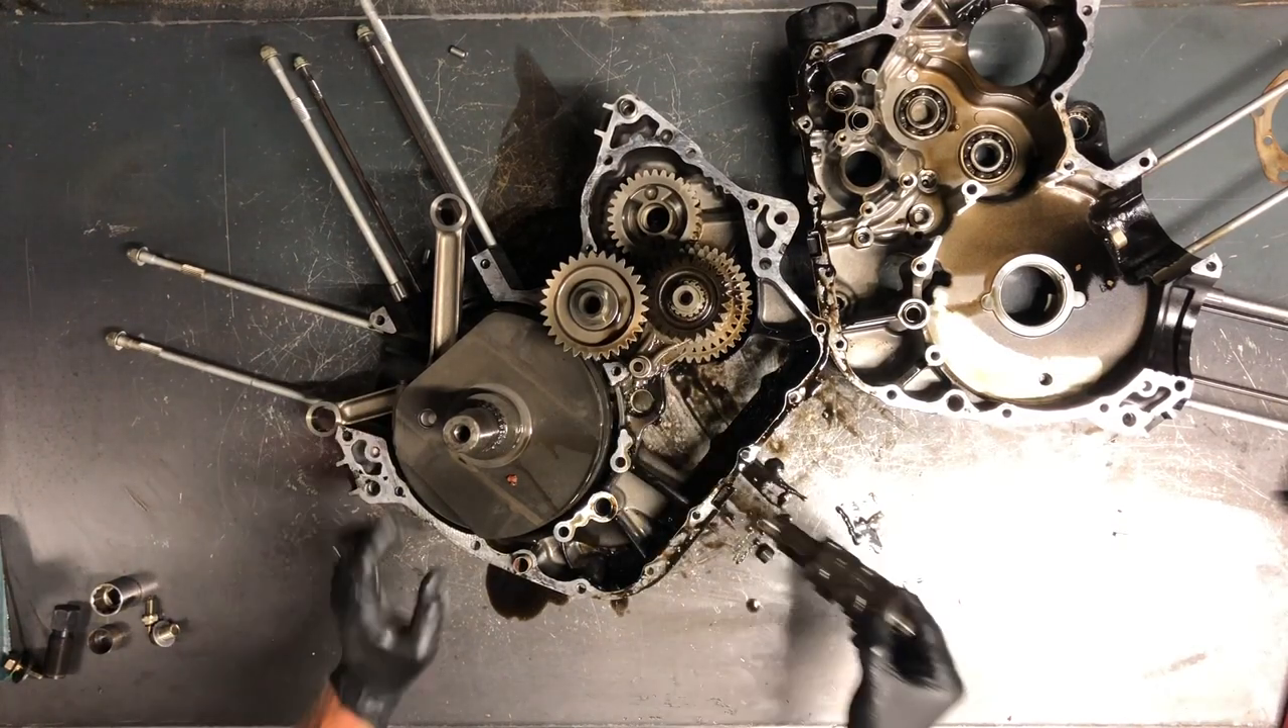So there is the crankcase split there.